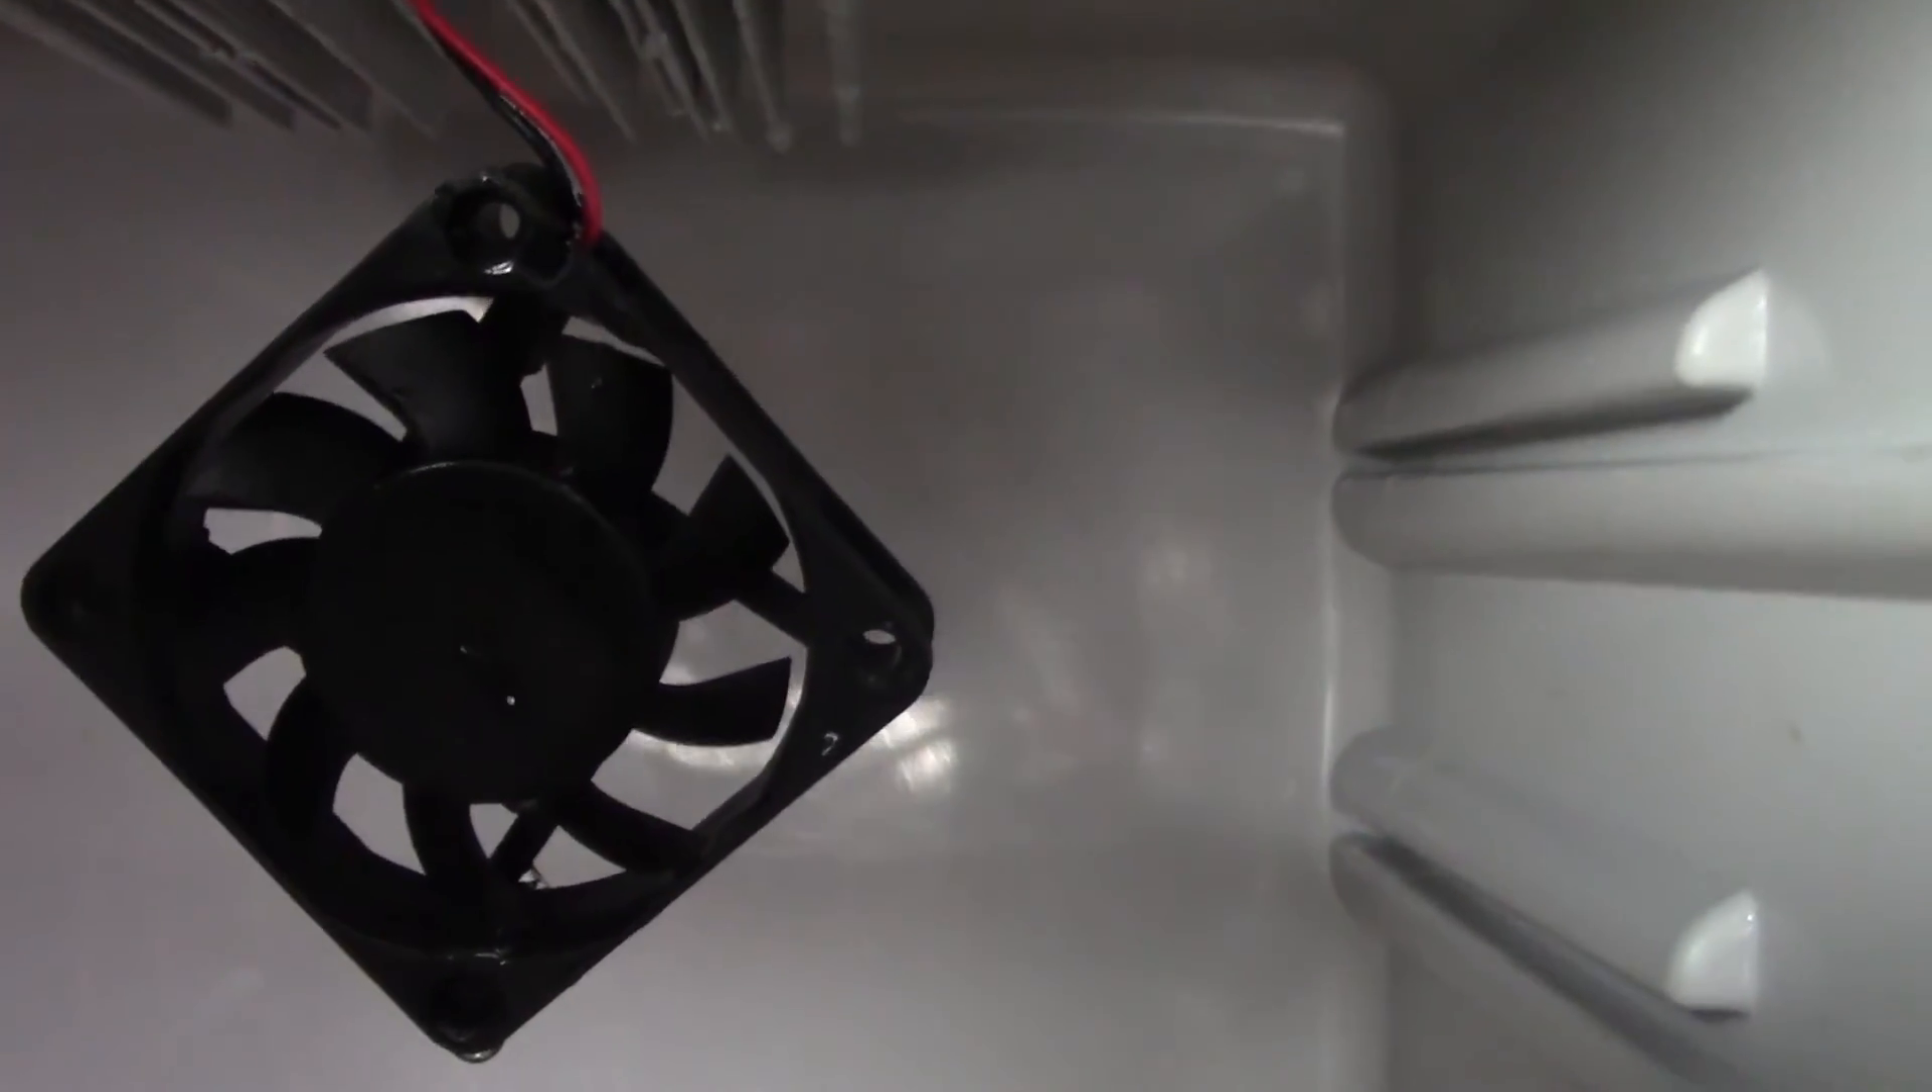As you can see I've already unscrewed that fan that's the one that we're going to replace.